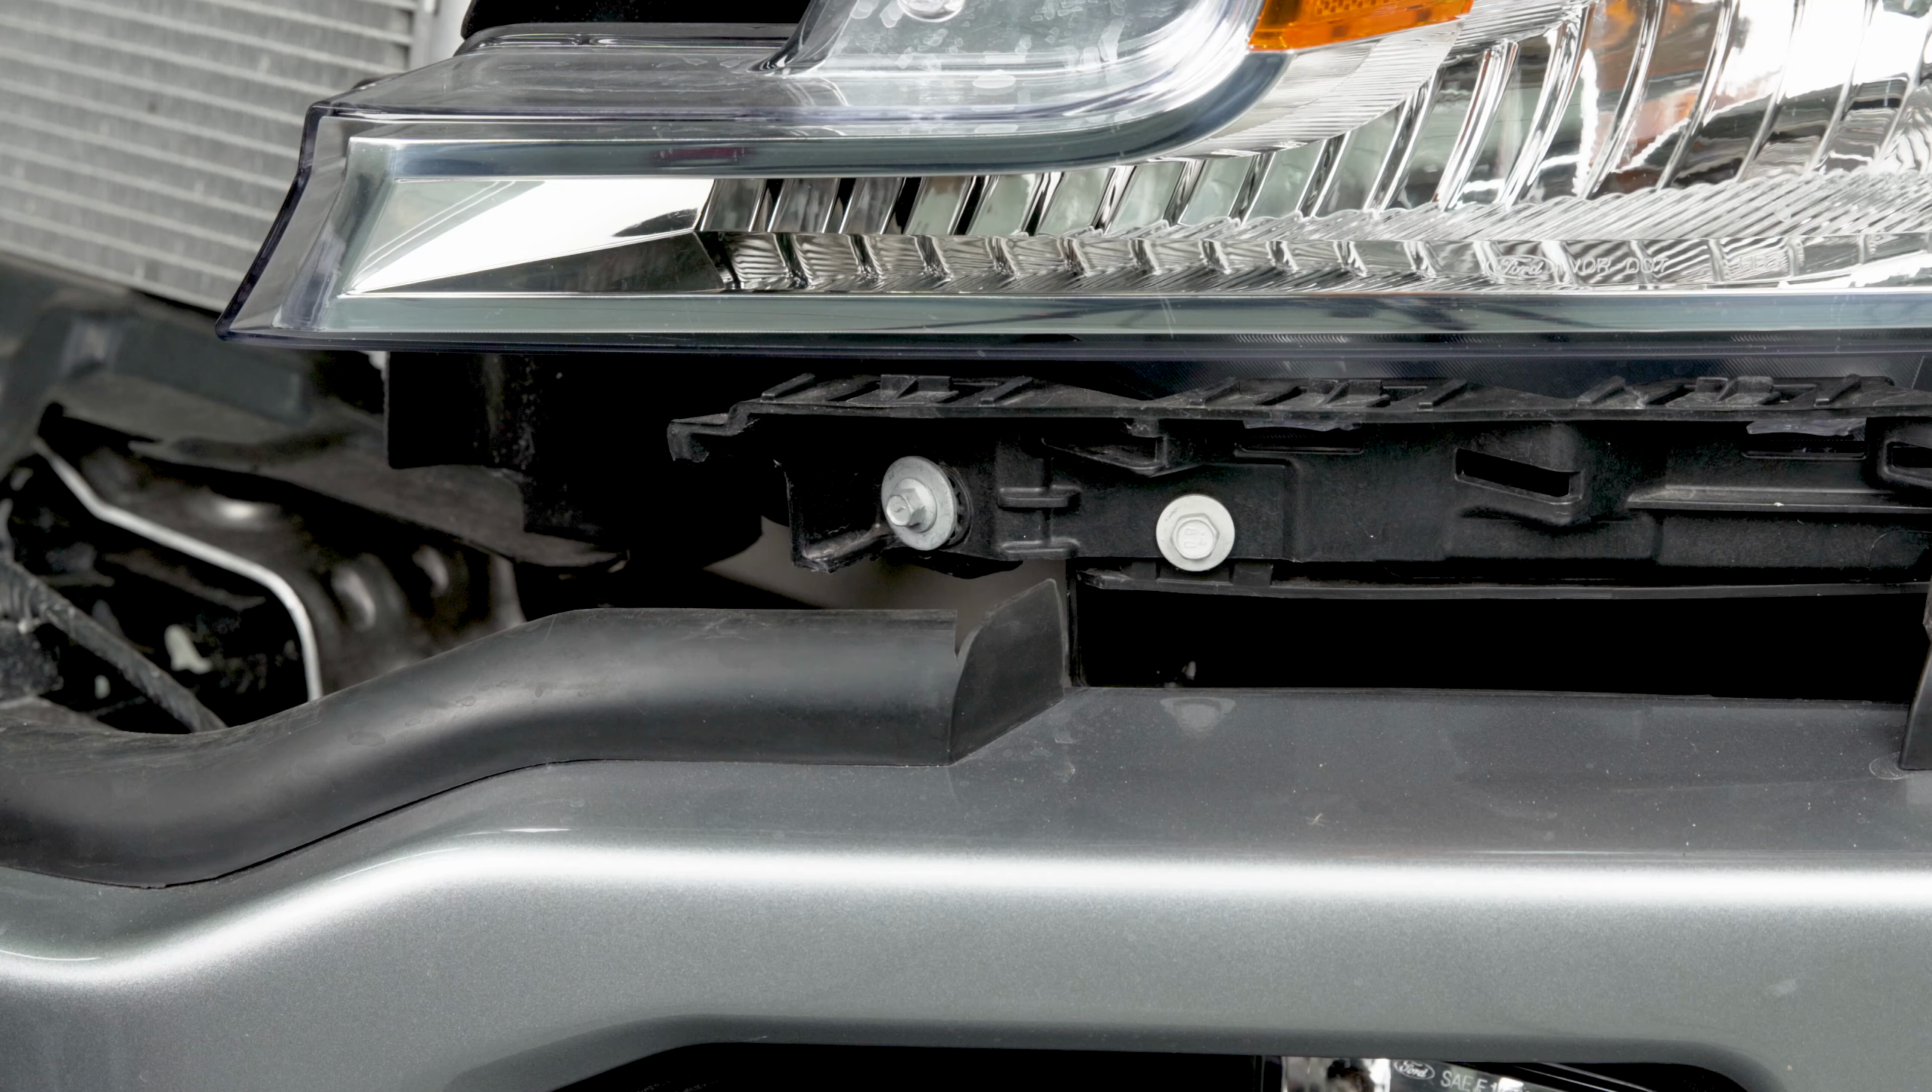The last two fasteners we need to remove are these two screws down here the outside one's going to be a 10 millimeter and this one's going to be an eight.